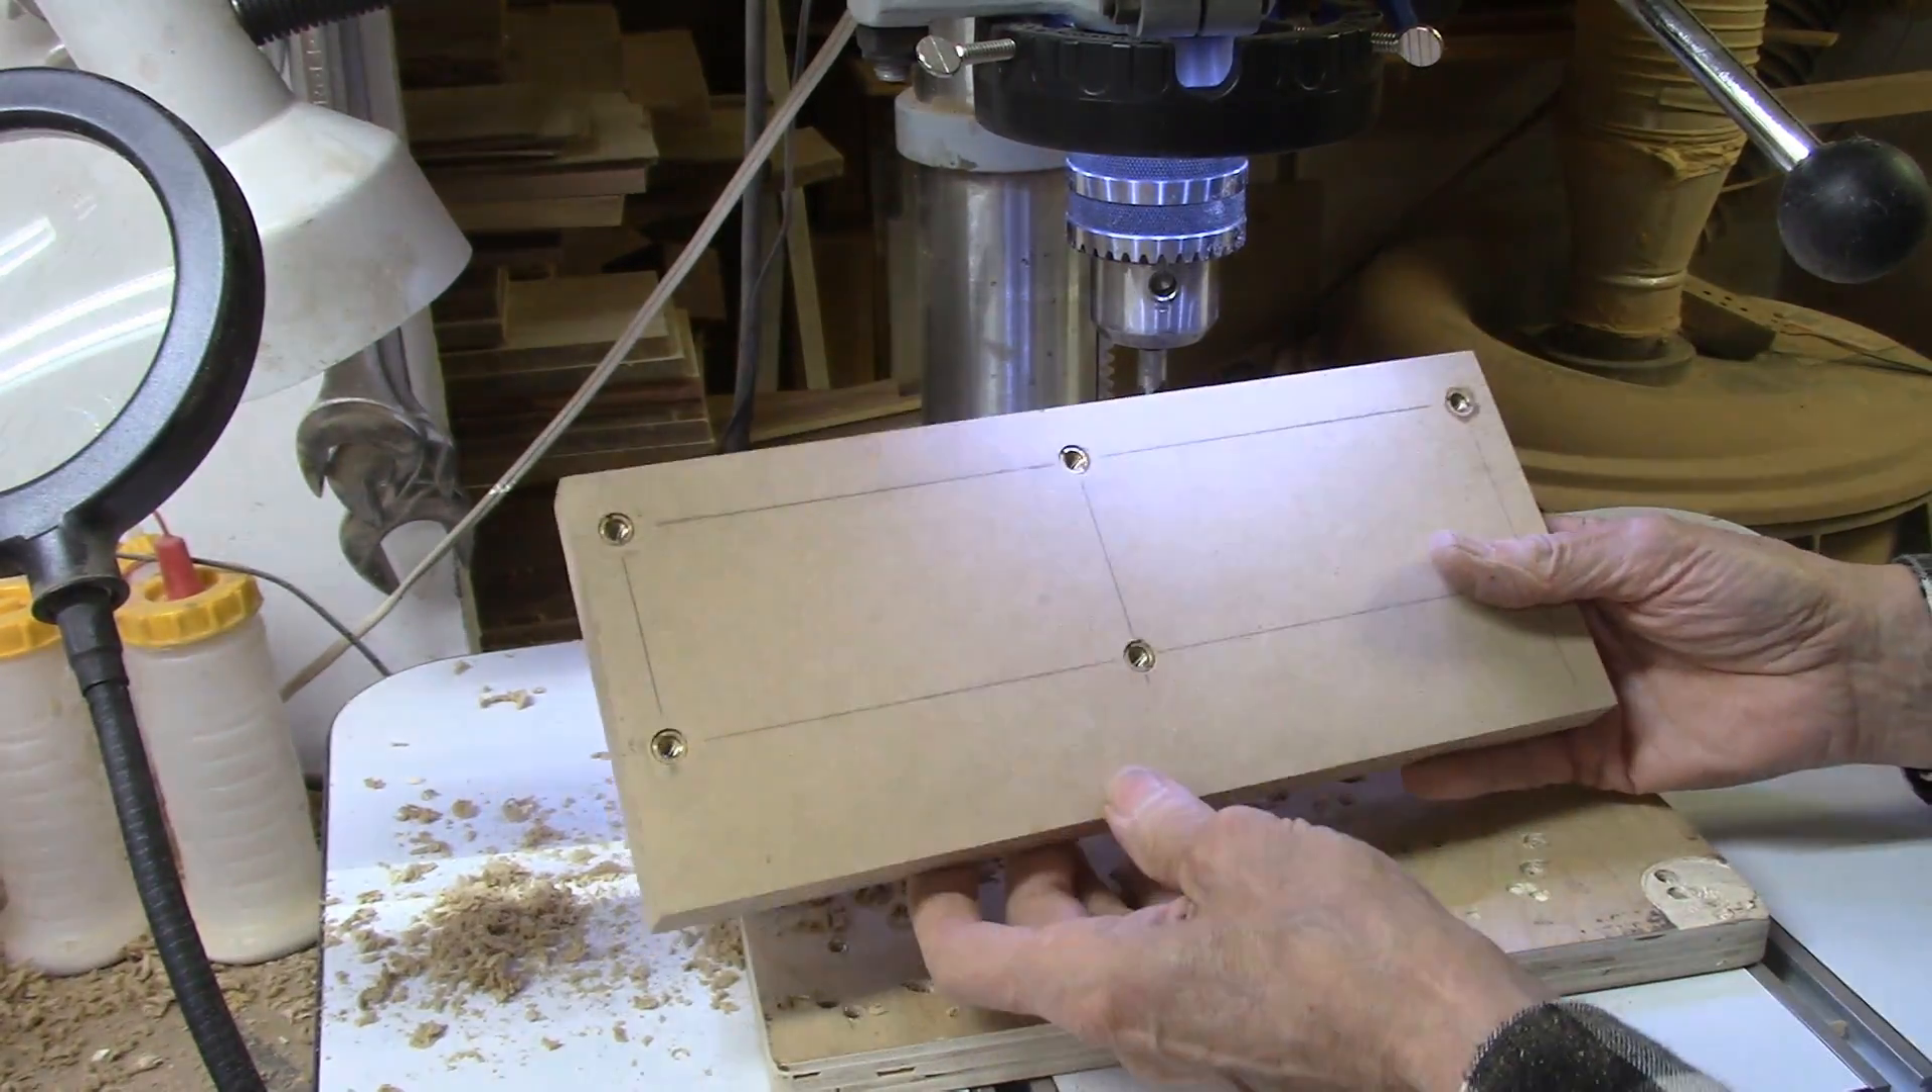And I've already inserted the inserts in here. So this board is all ready to mount on the carriage on the AccuSlices system.